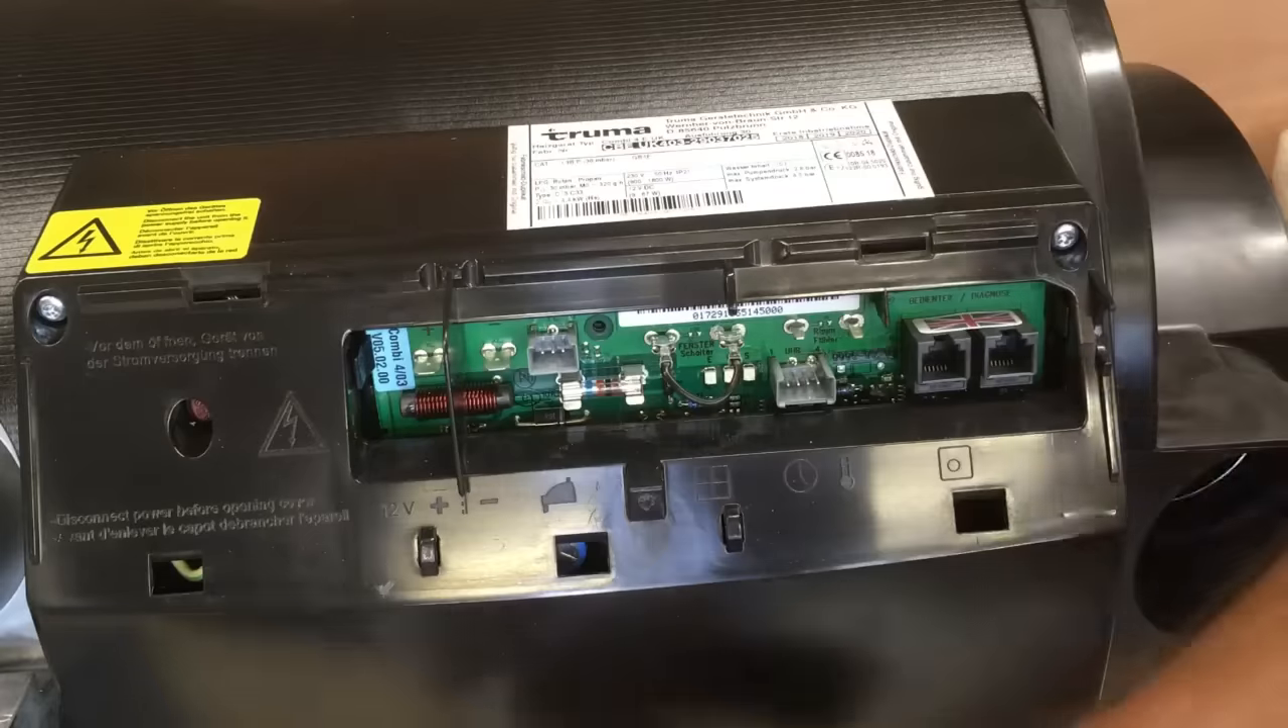This cover simply lifts off and now we see there's a little printed circuit board here.